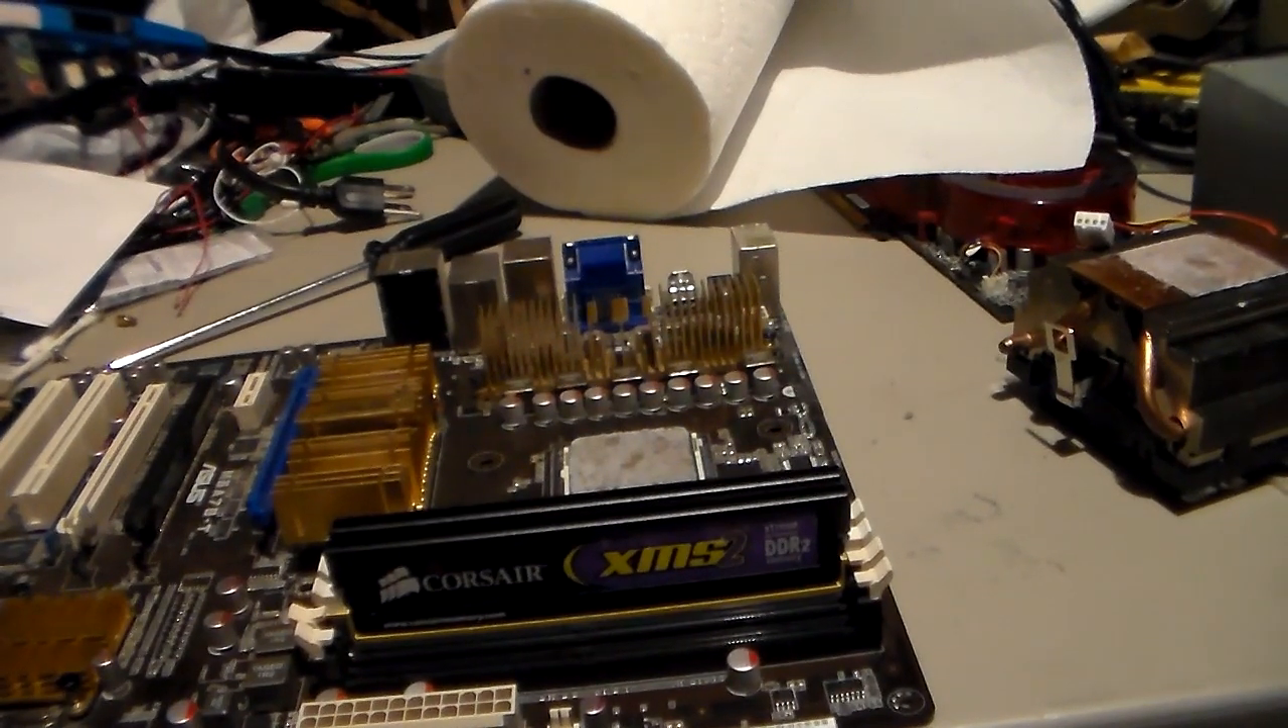Back to our board. You've got your RAM put in already.